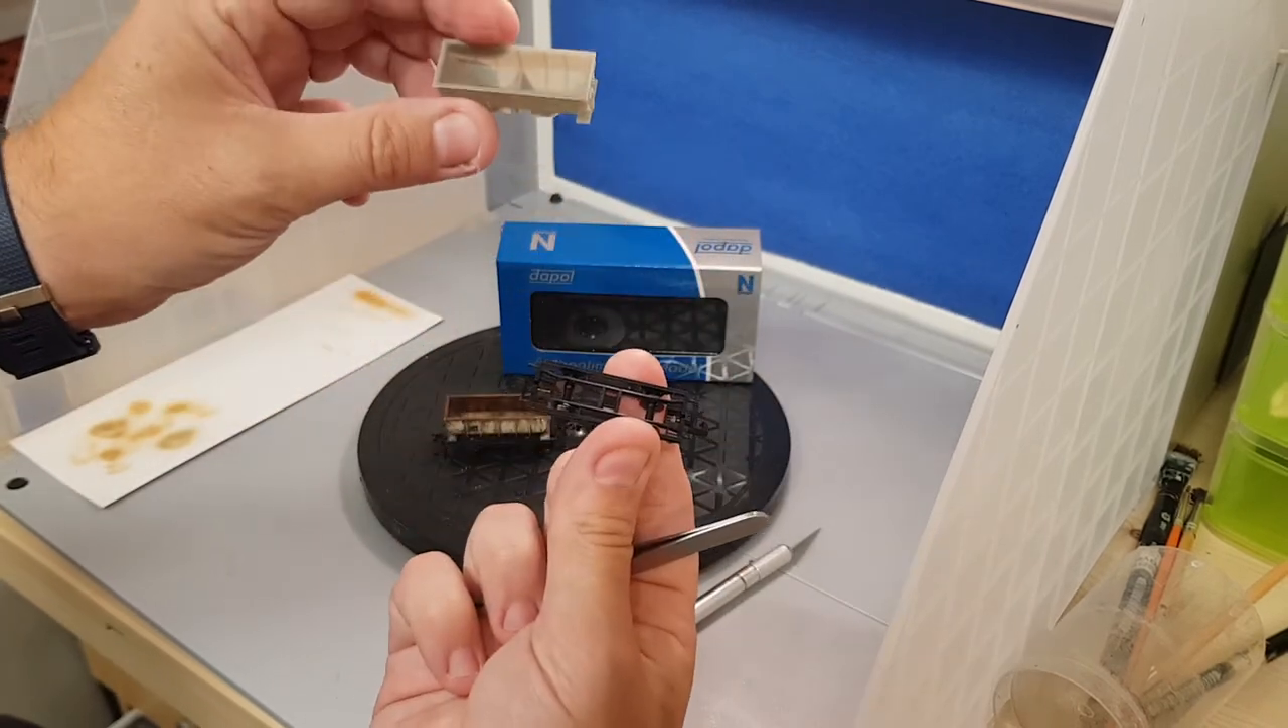So you can see you've got the body there and you've got so you've got the chassis there you've got the body there completely separated so that's actually ready for priming.